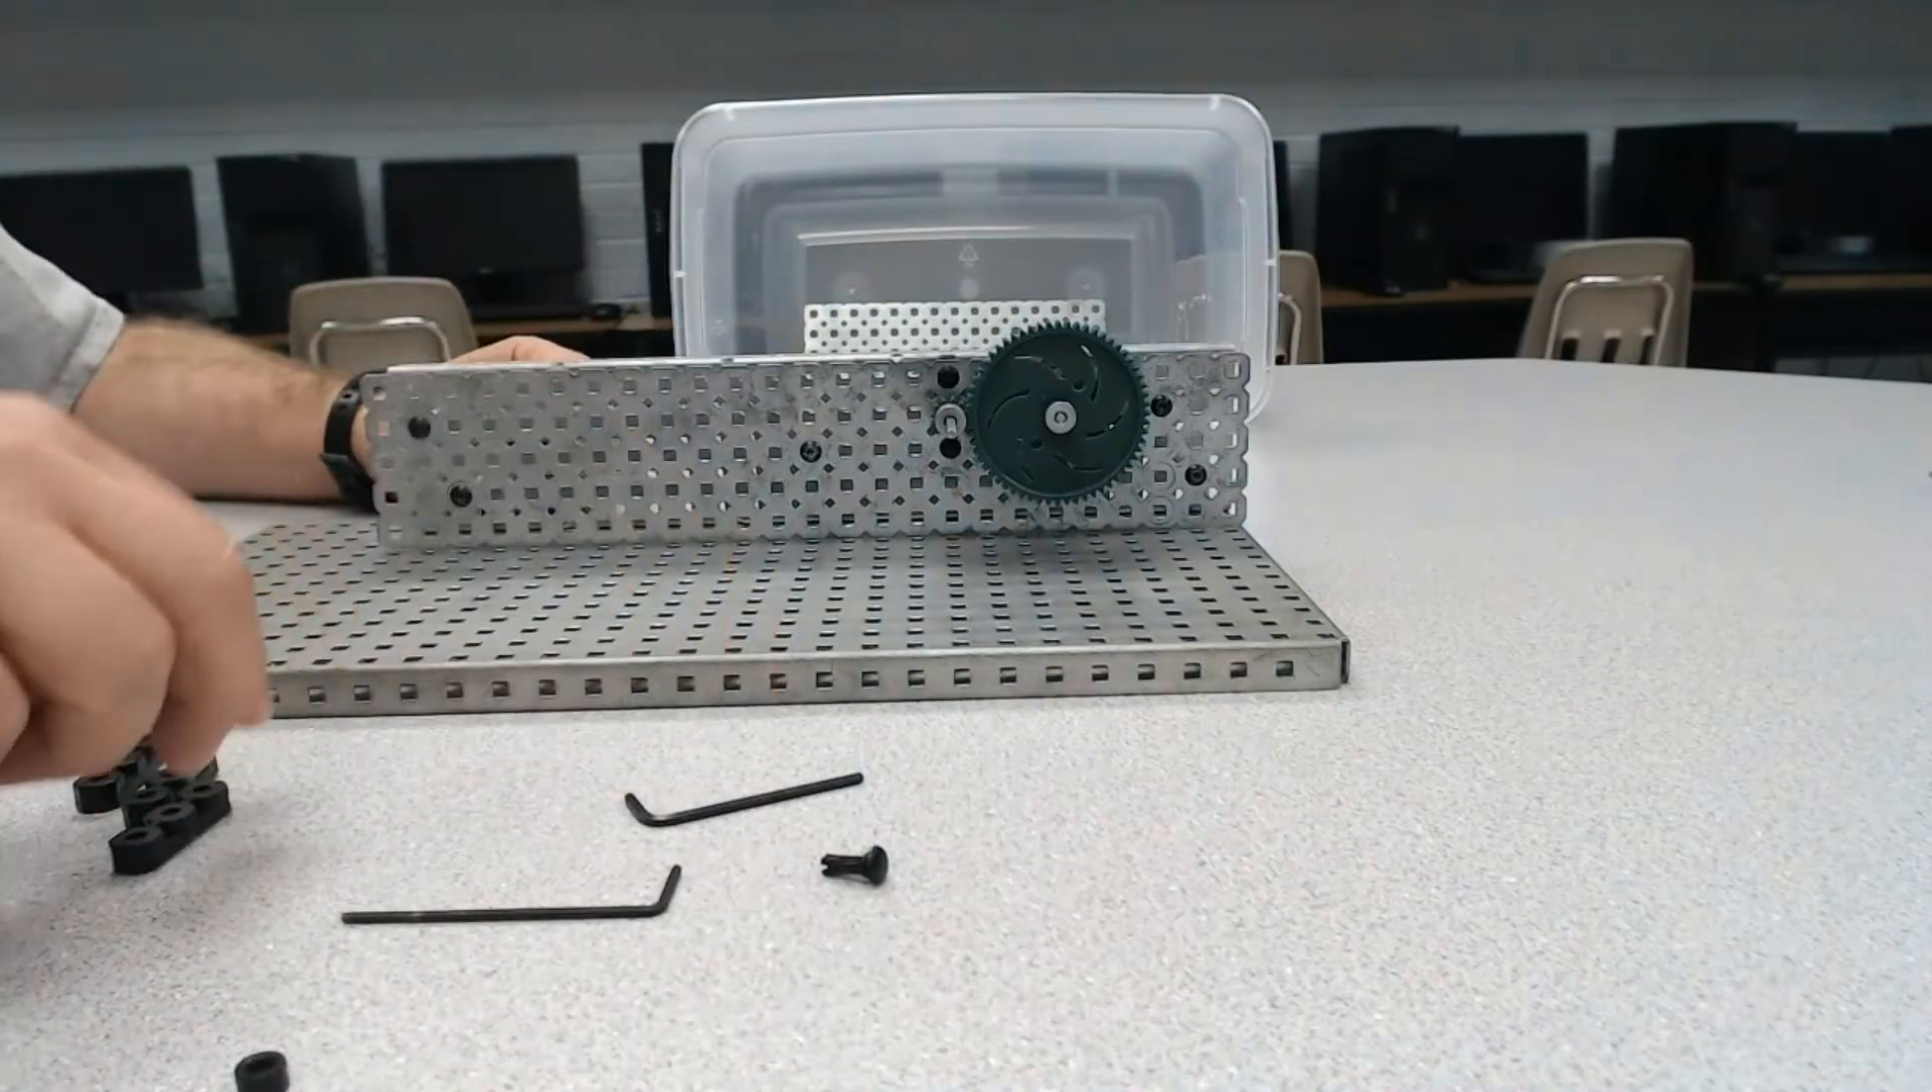Okay so now we've got a simple gear built.